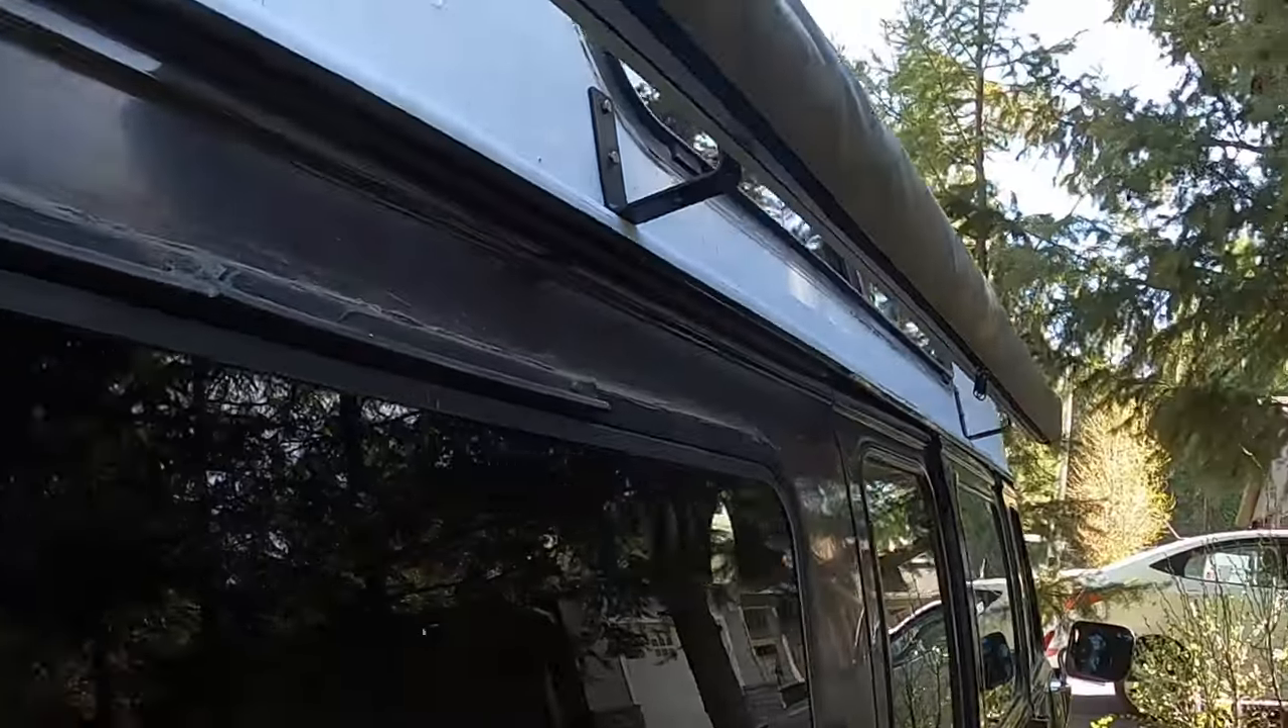Okay, awning's on. This bracket's actually worked.